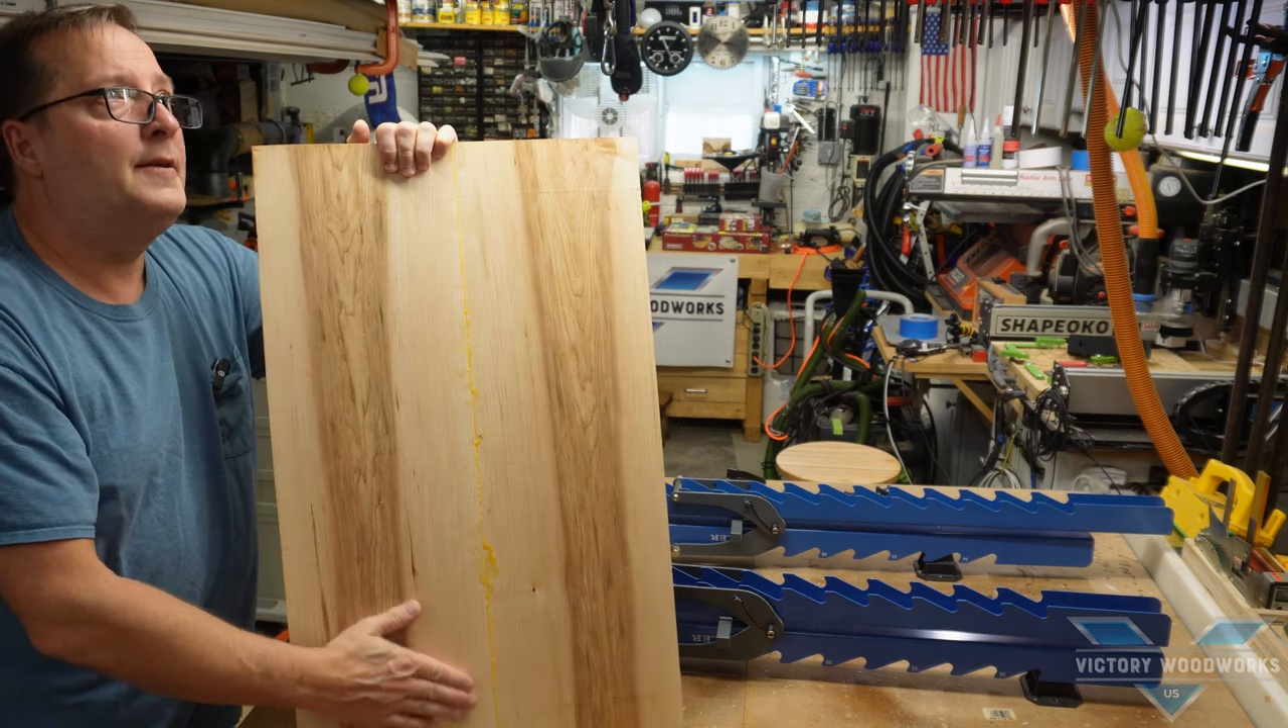So here we are day two of our build. Our large panel is glued up.